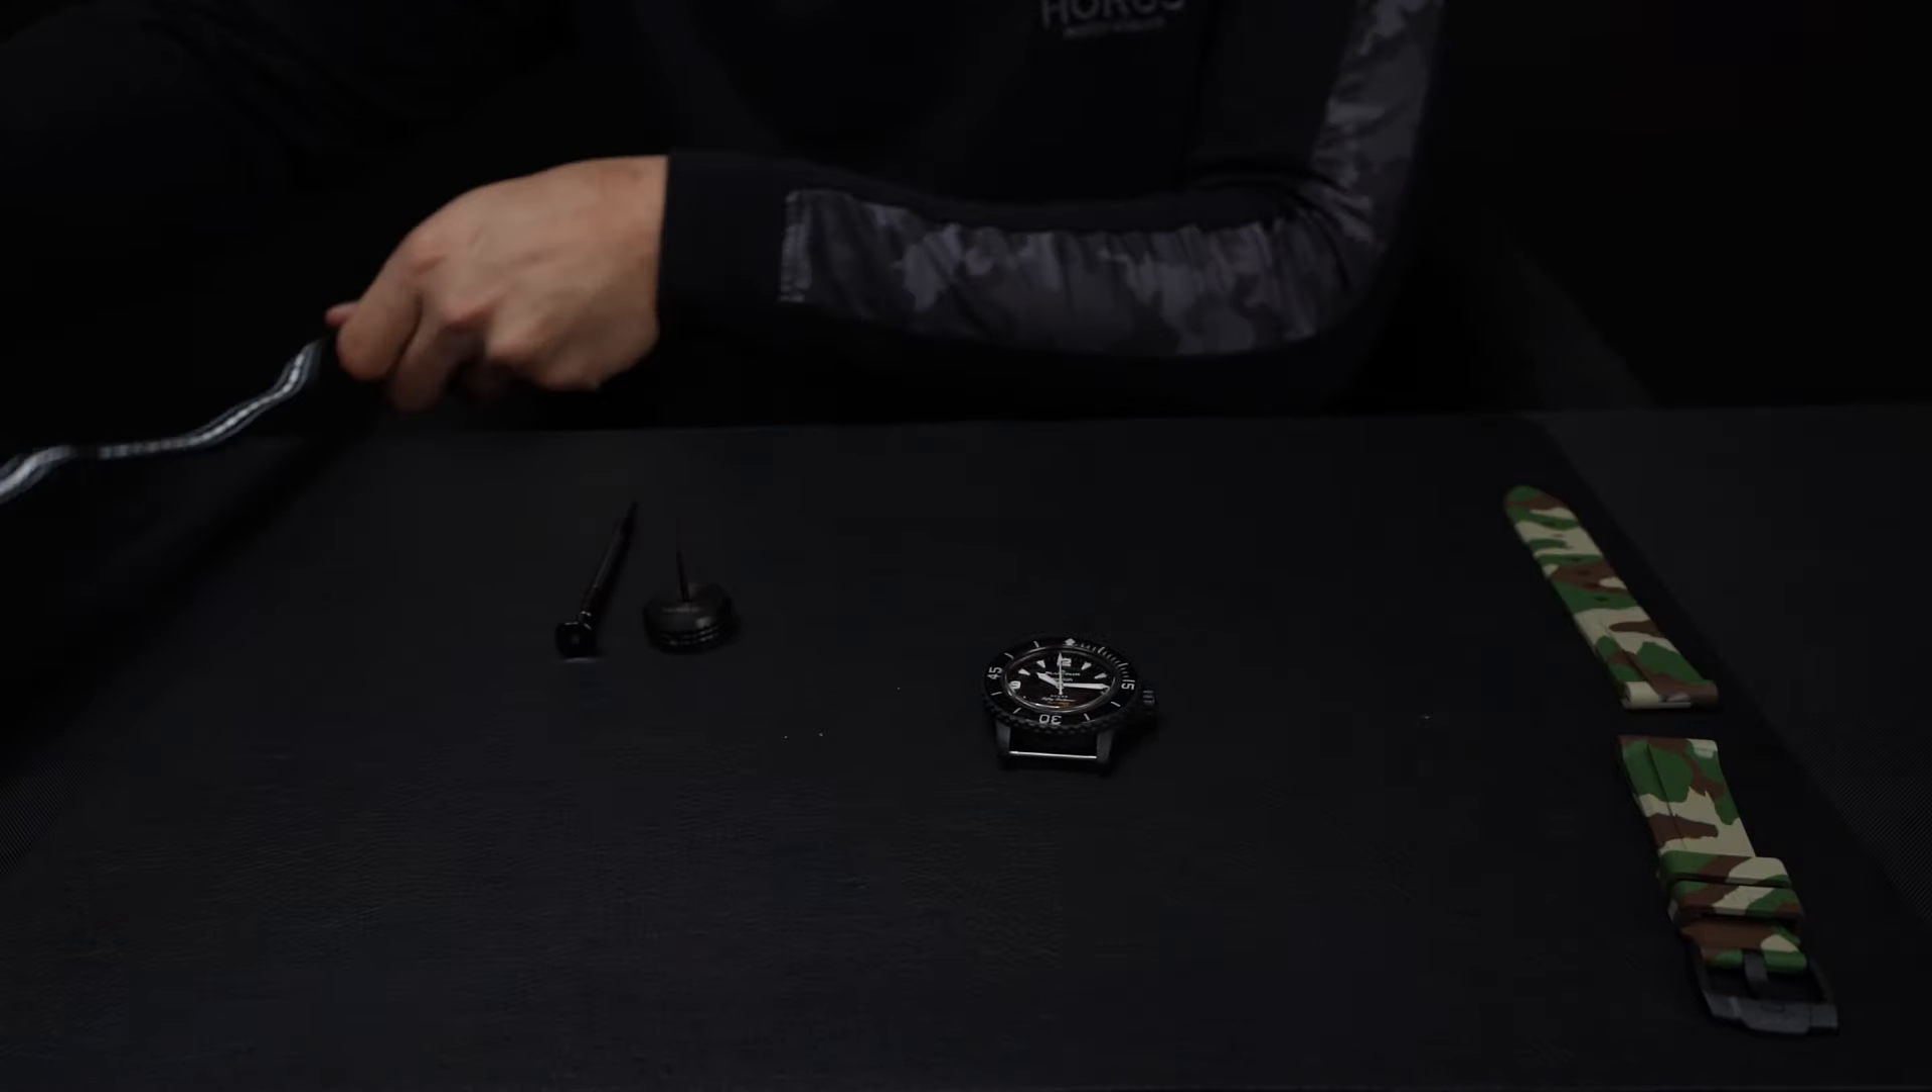Now you have your strap removed.